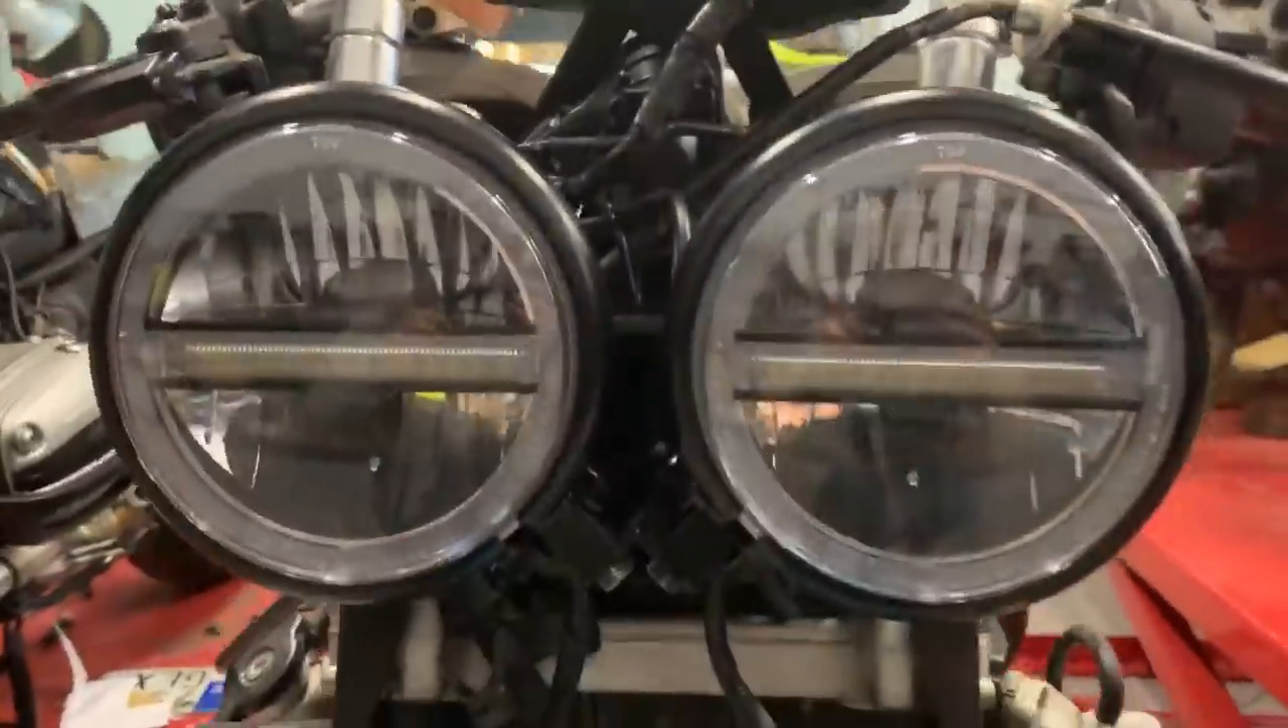Hemos colocado doble faro. He instalado ópticas LED.